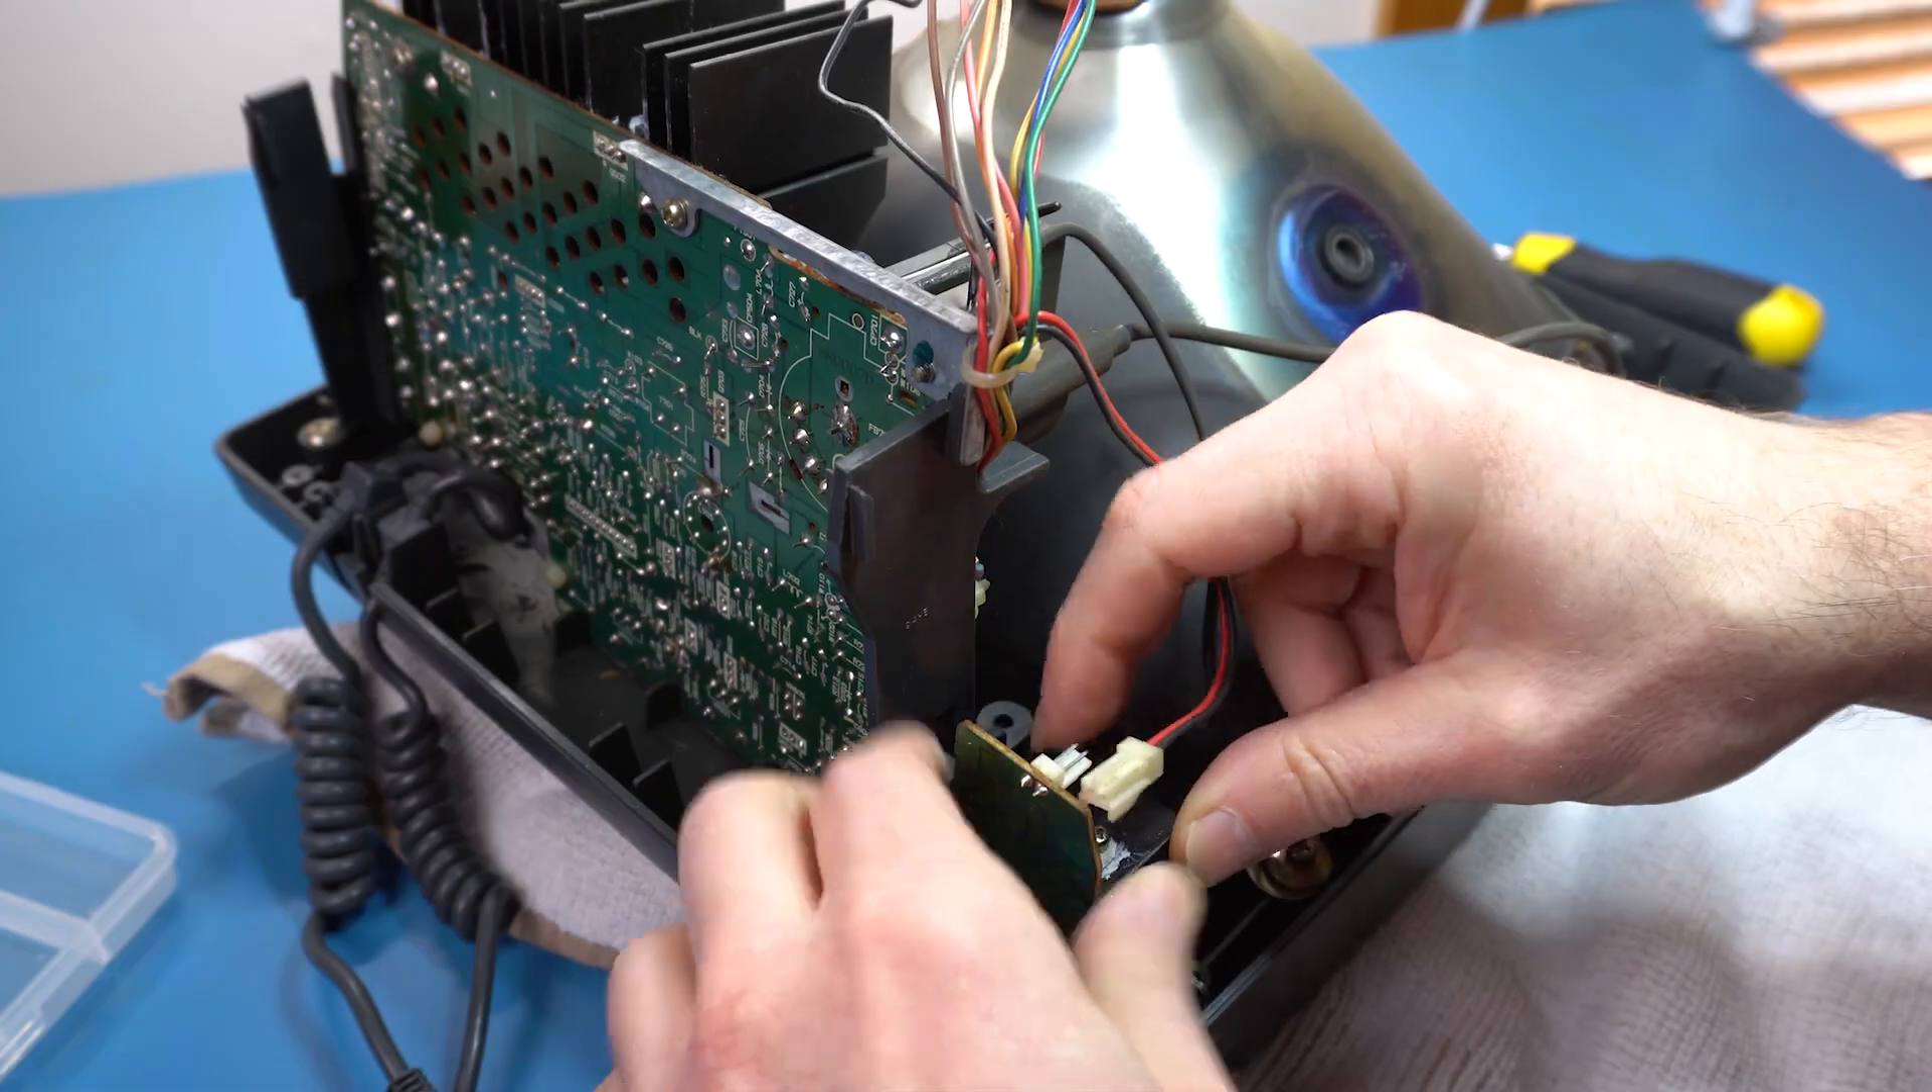I already put the main board back.